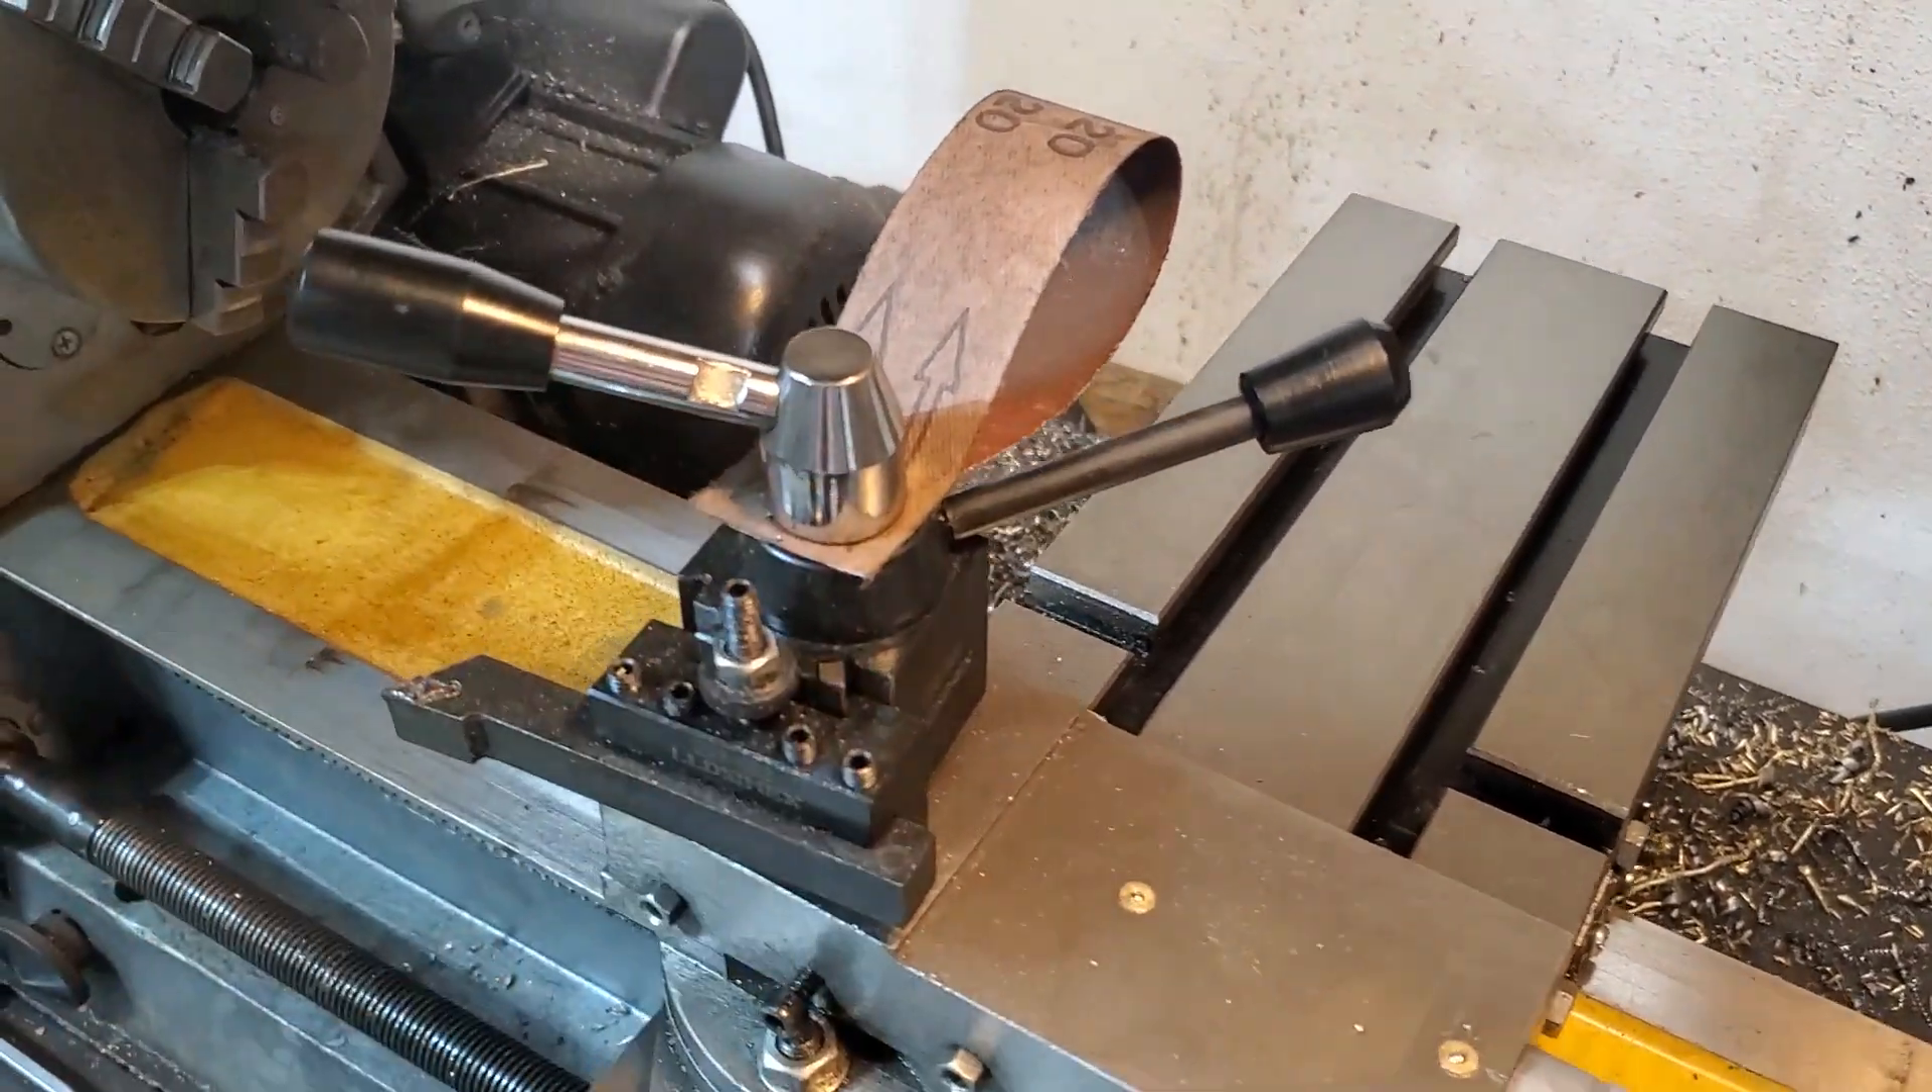I took an old piece of belt, sanding belt from my belt sander and drilled some holes in it and mounted it to my tool post.